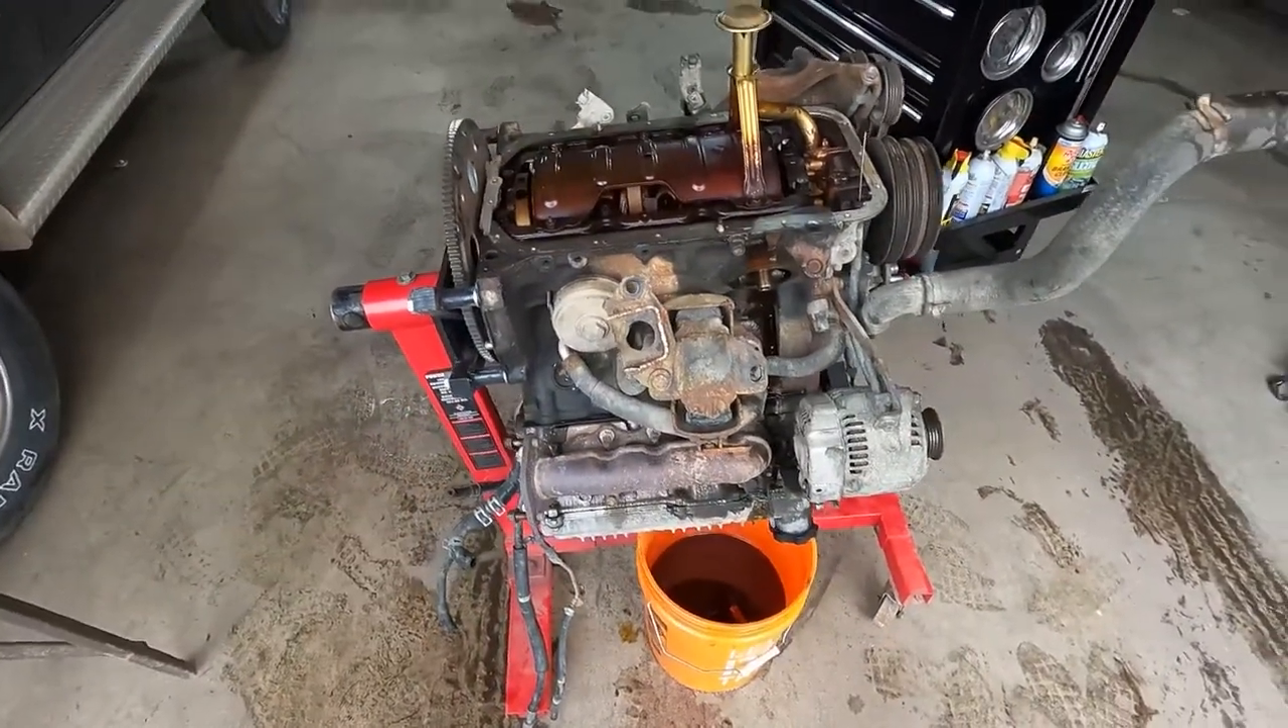Obviously this engine is out of the truck which makes this a lot easier.